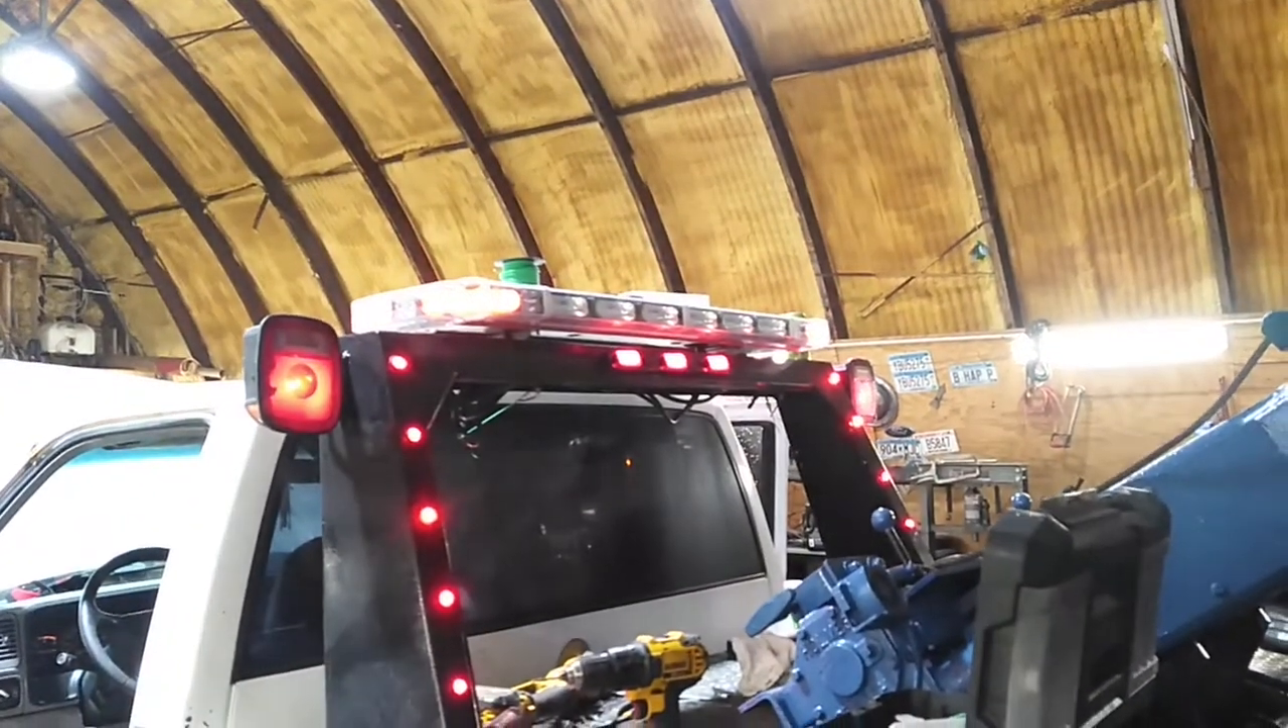You can see, now better. I've installed the light bar, and the reds in the corners are running lights.